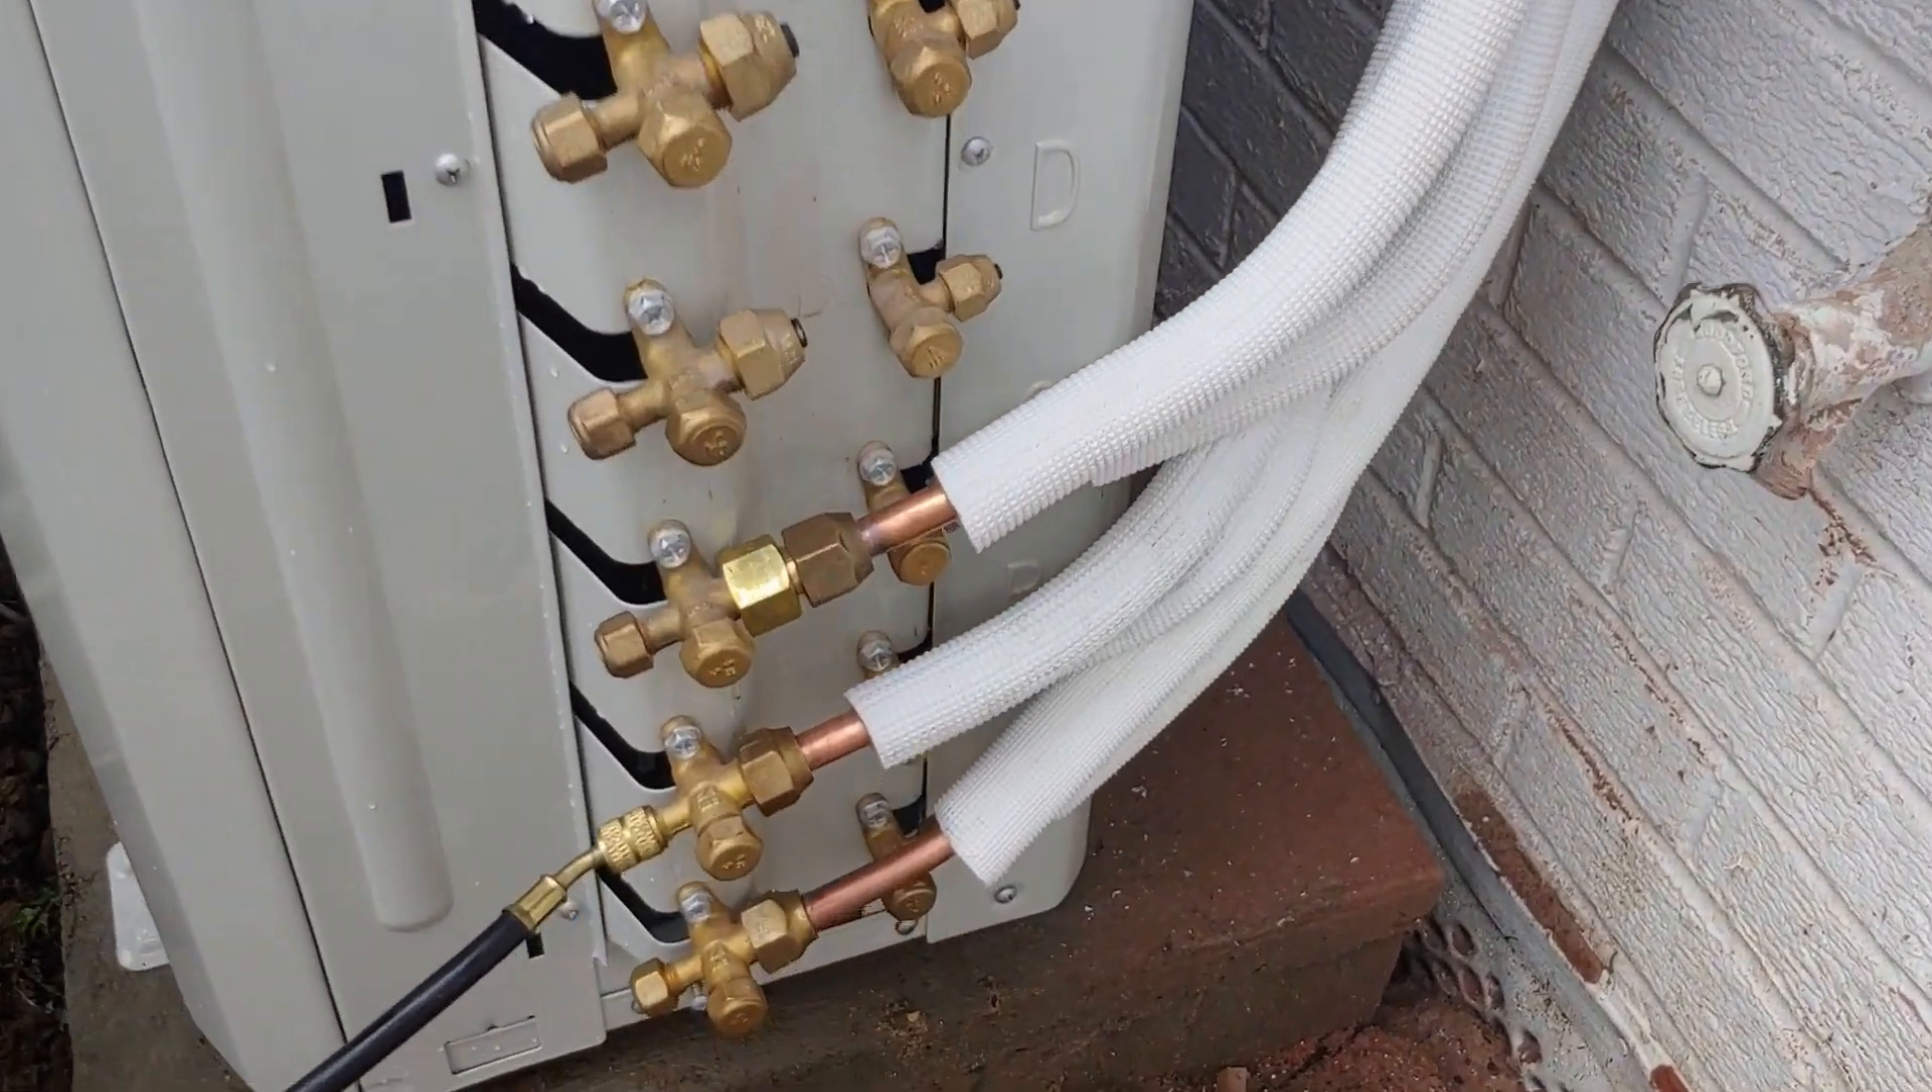I also have the line sets hooked up. I only have three of the head units on here.